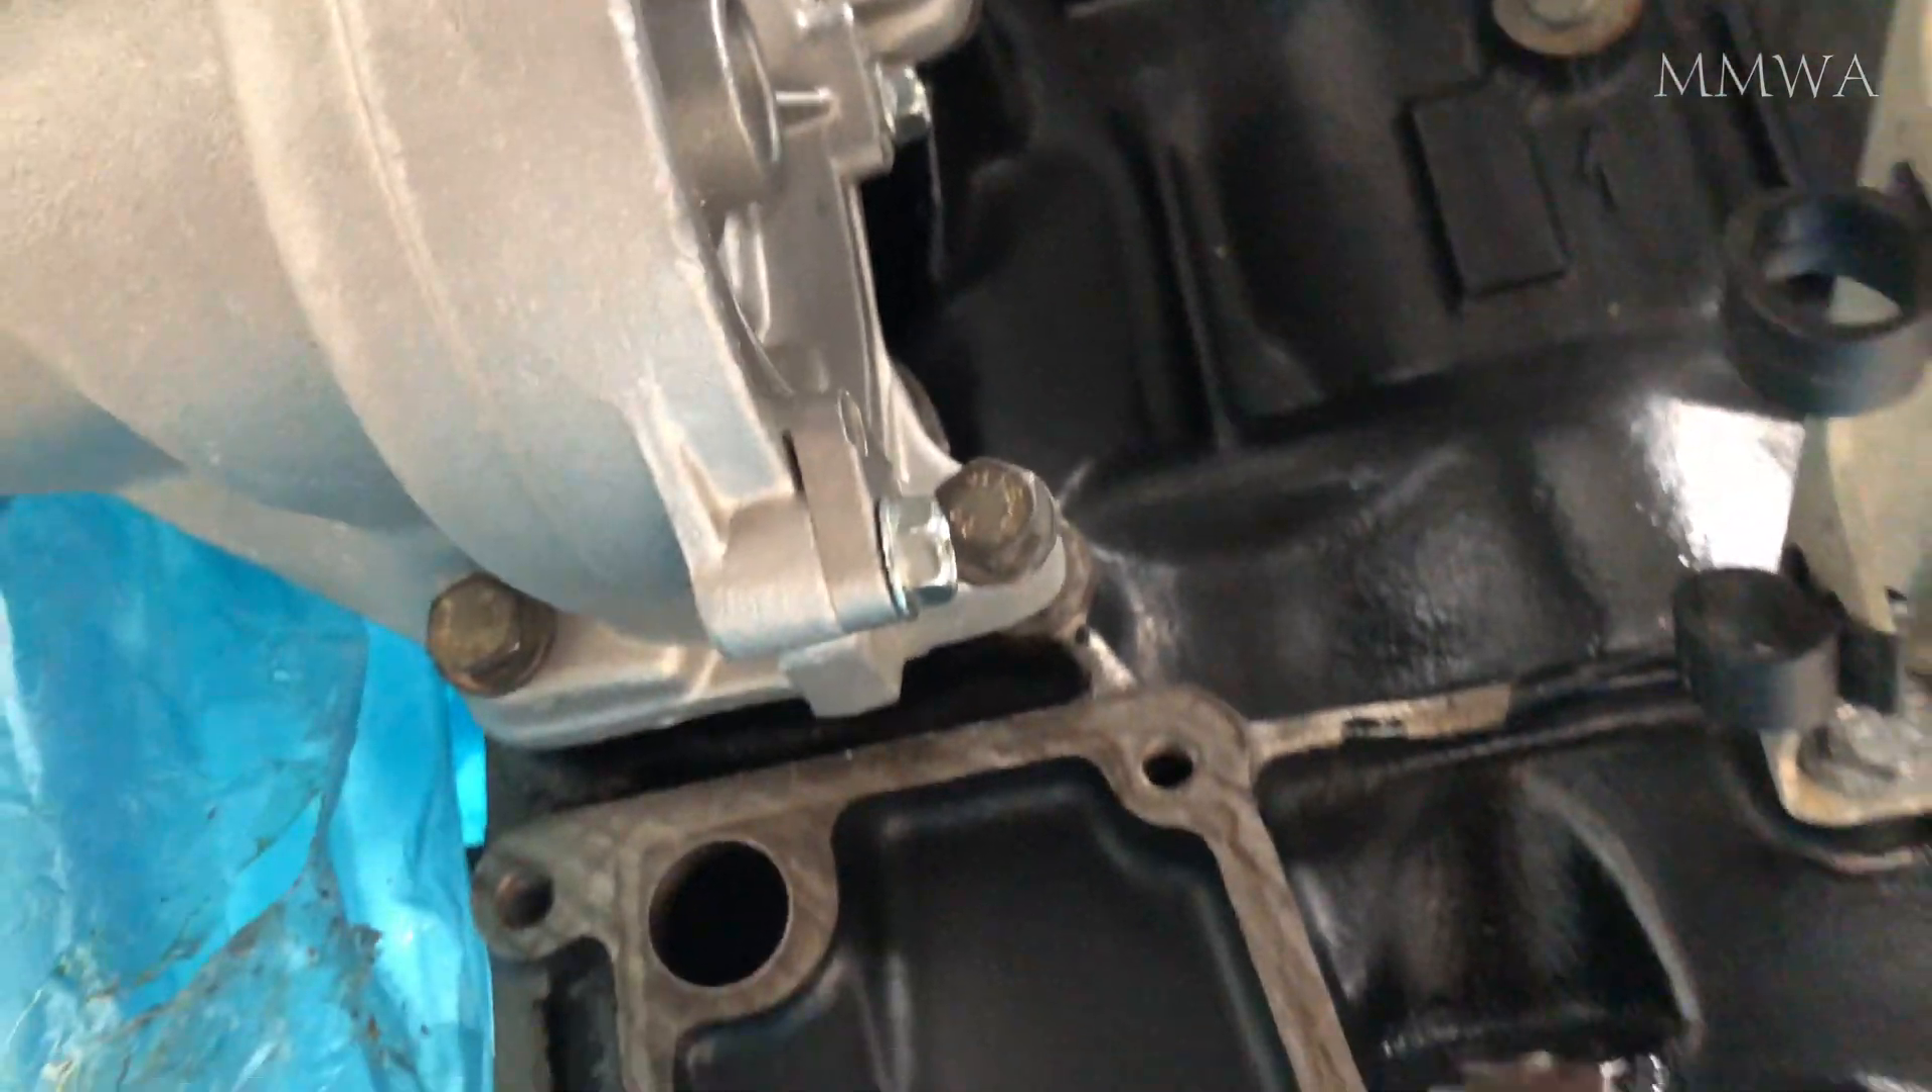And you'll notice that the water pump now has hex head bolts holding it instead of allen head bolts. They fit and they work.